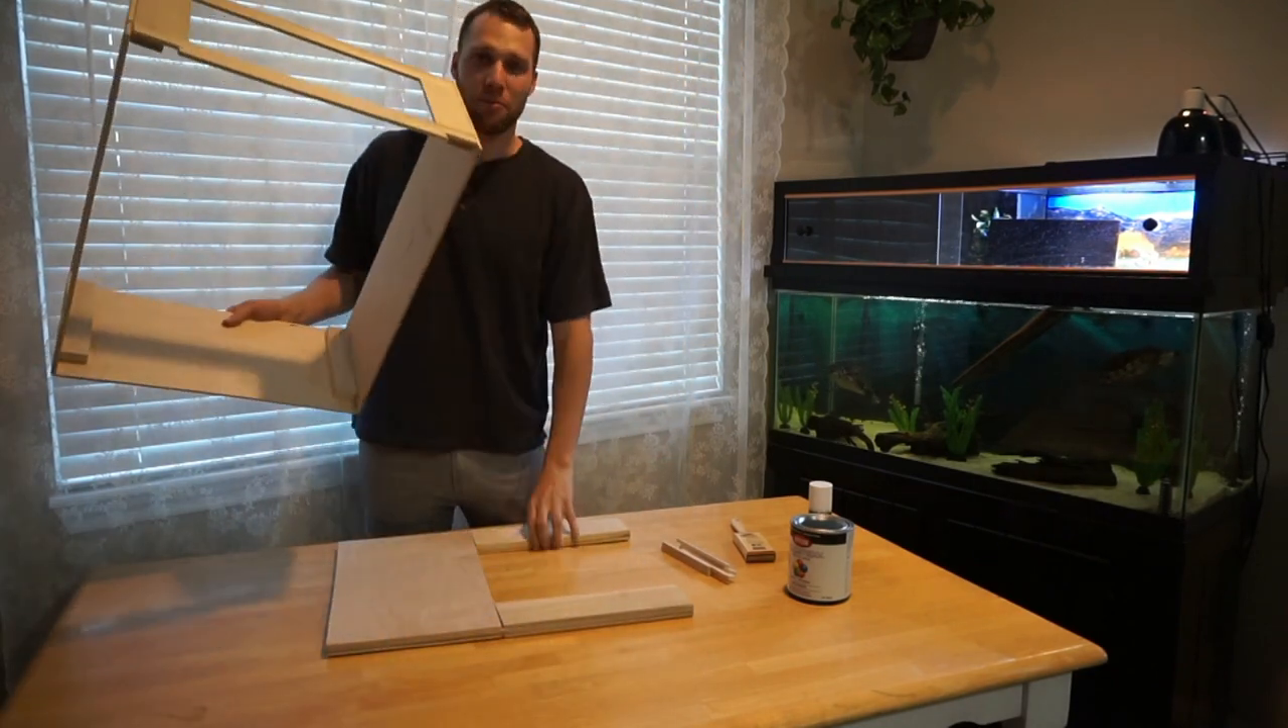I purposely did not glue our walls to the platform itself because it's going to make painting a lot easier.